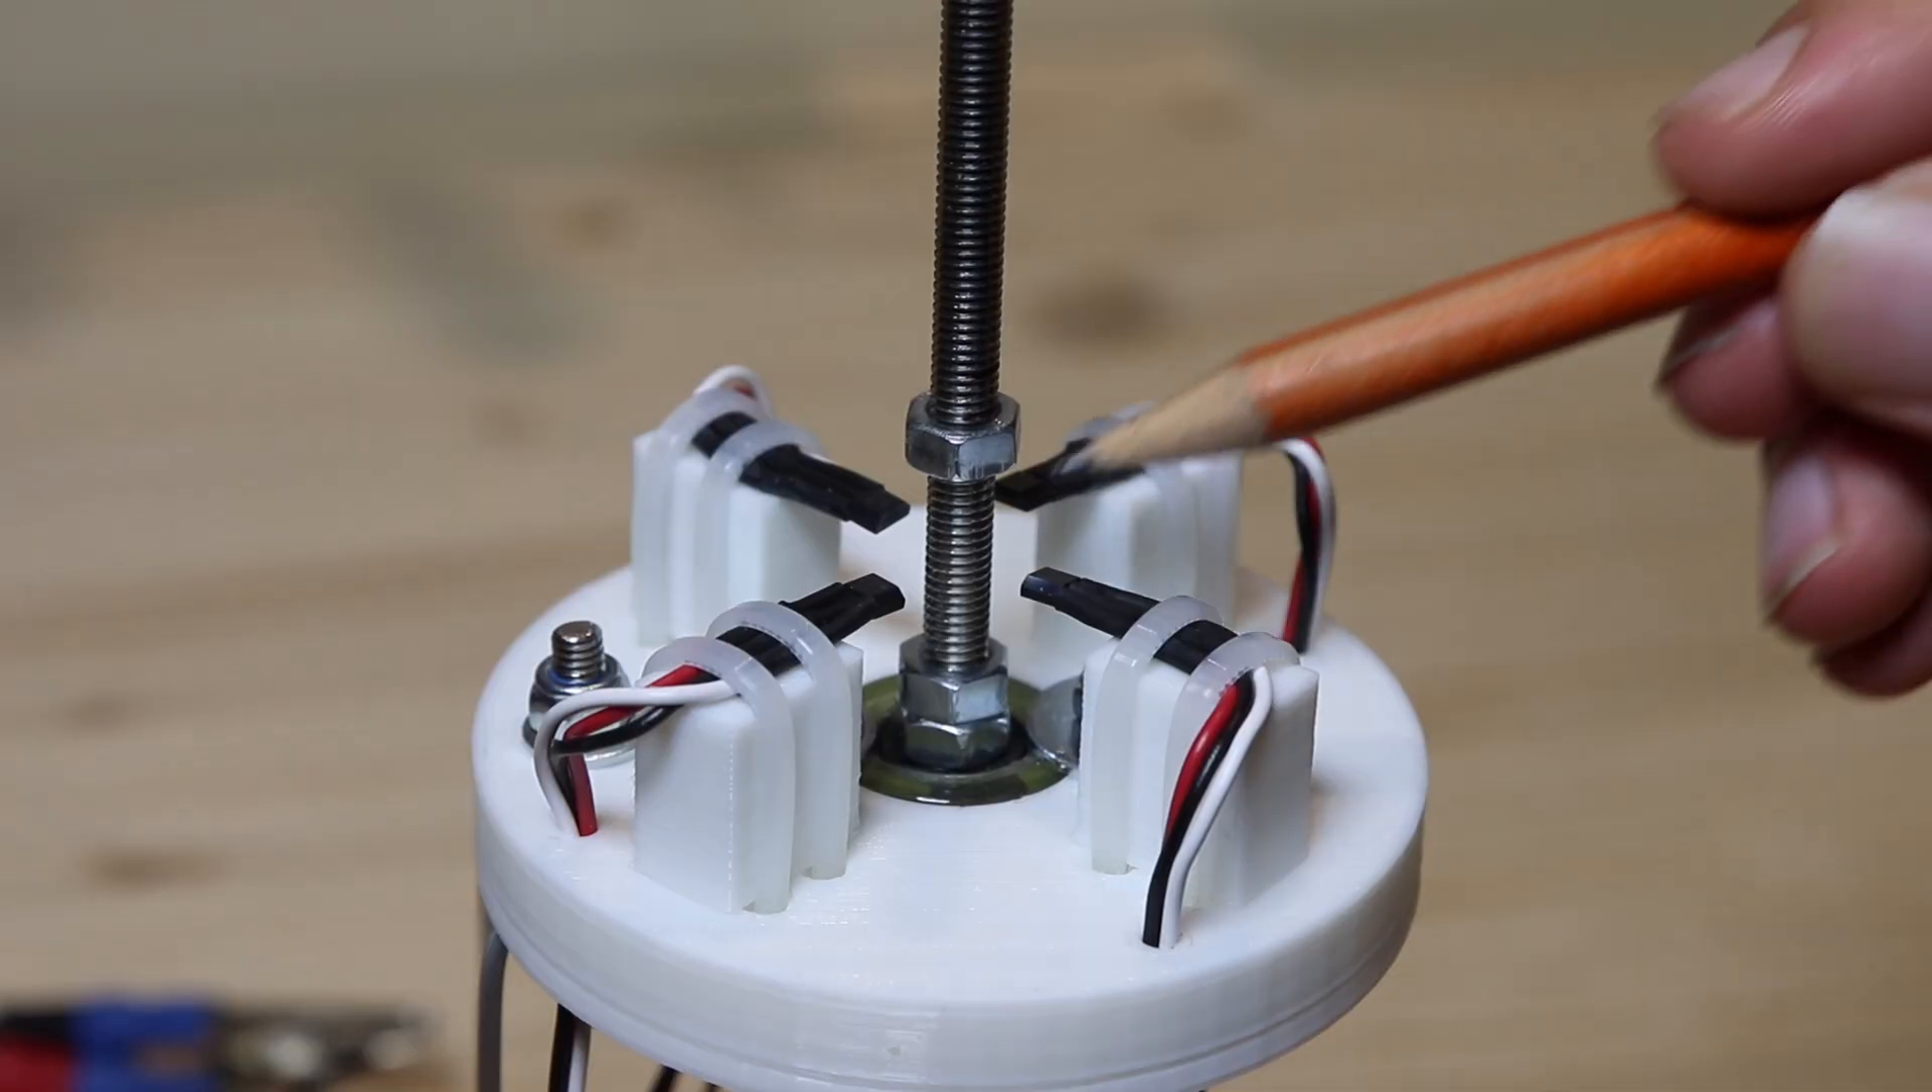Ho messo i sensori magnetici qui sulla base della bandierina segnavento rialzati di circa un centimetro.